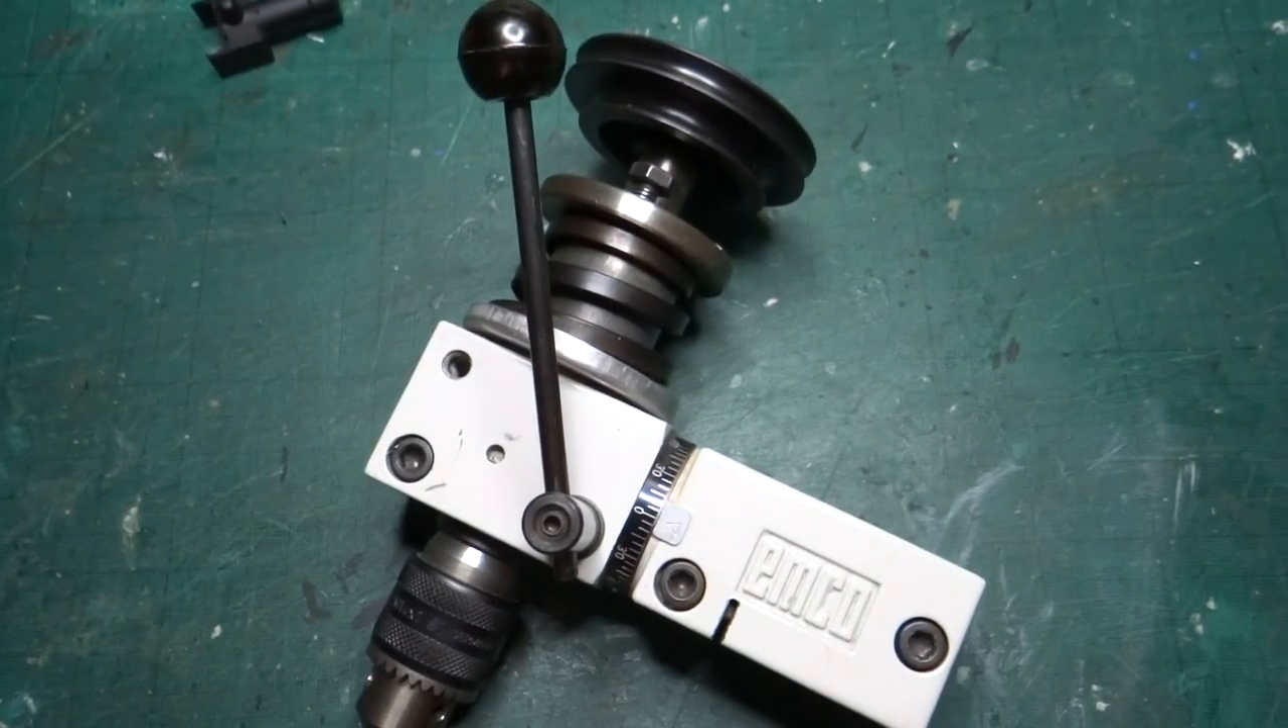Now I've taken the head off the milling column so this is the head.